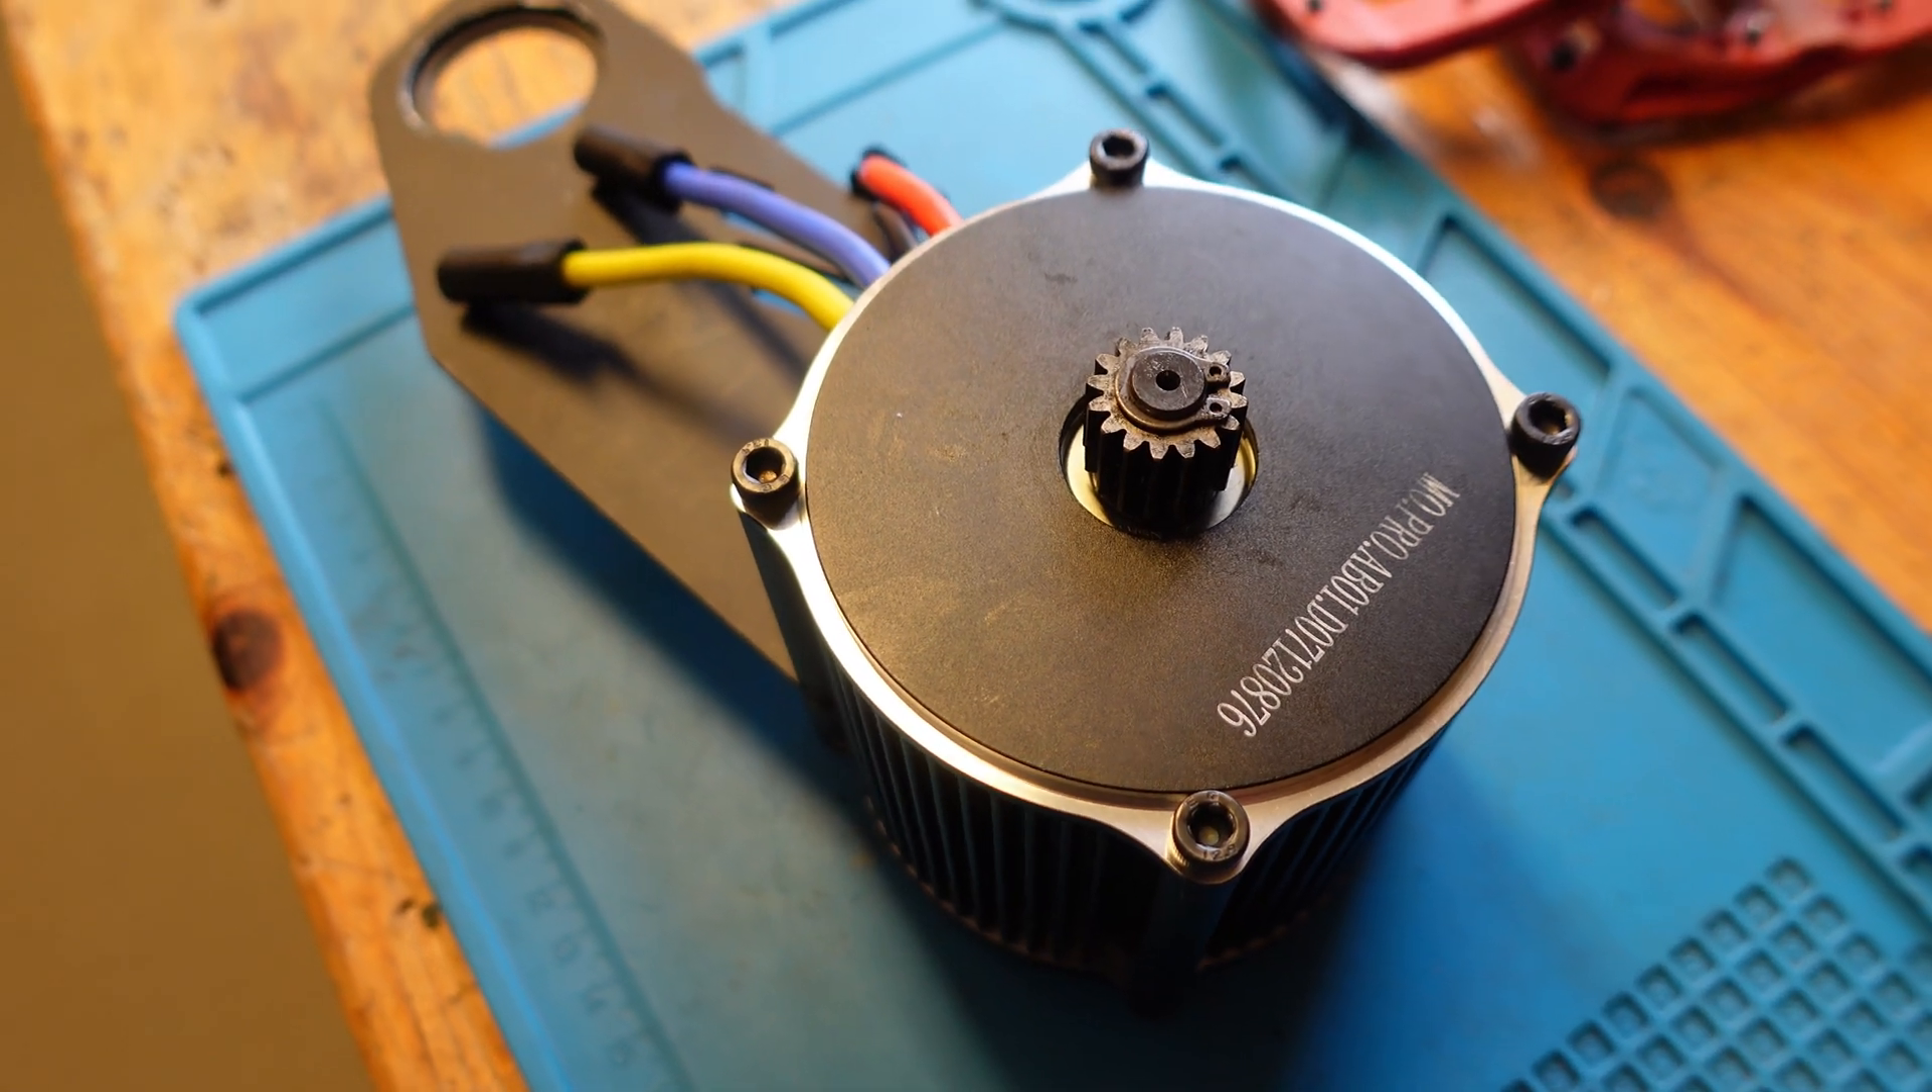You can see, I put the sprocket back in place on the new motor car.